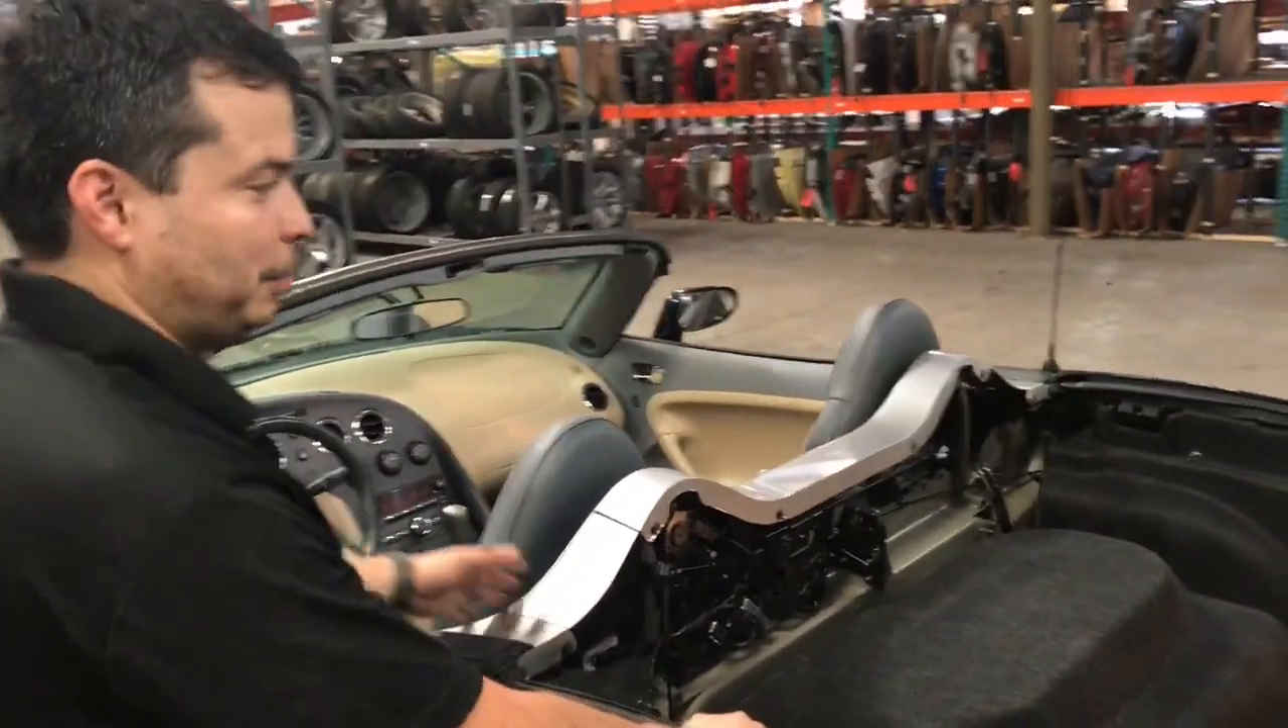There you have it our soft top is removed this is what the car looks like without the soft top.